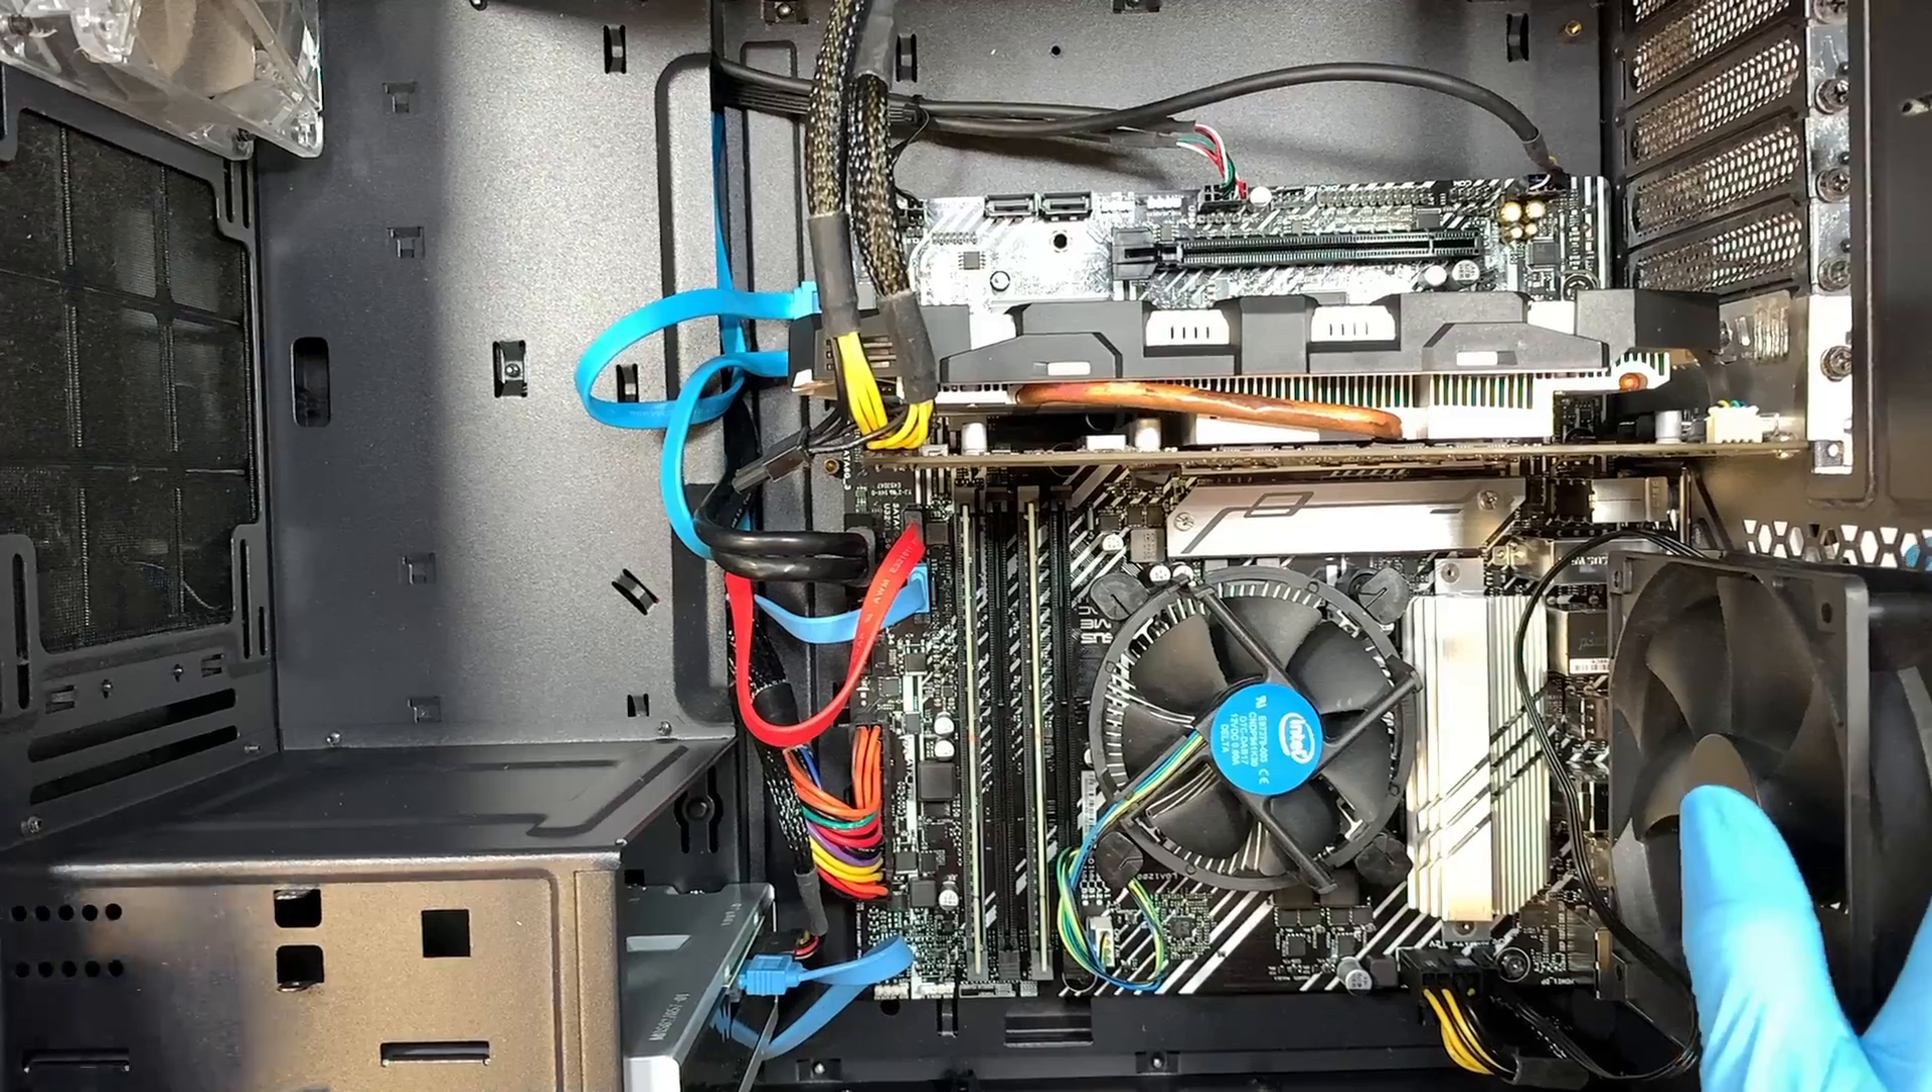So we just installed a new motherboard with the CPU here everything is connected and I'll be turning it on.